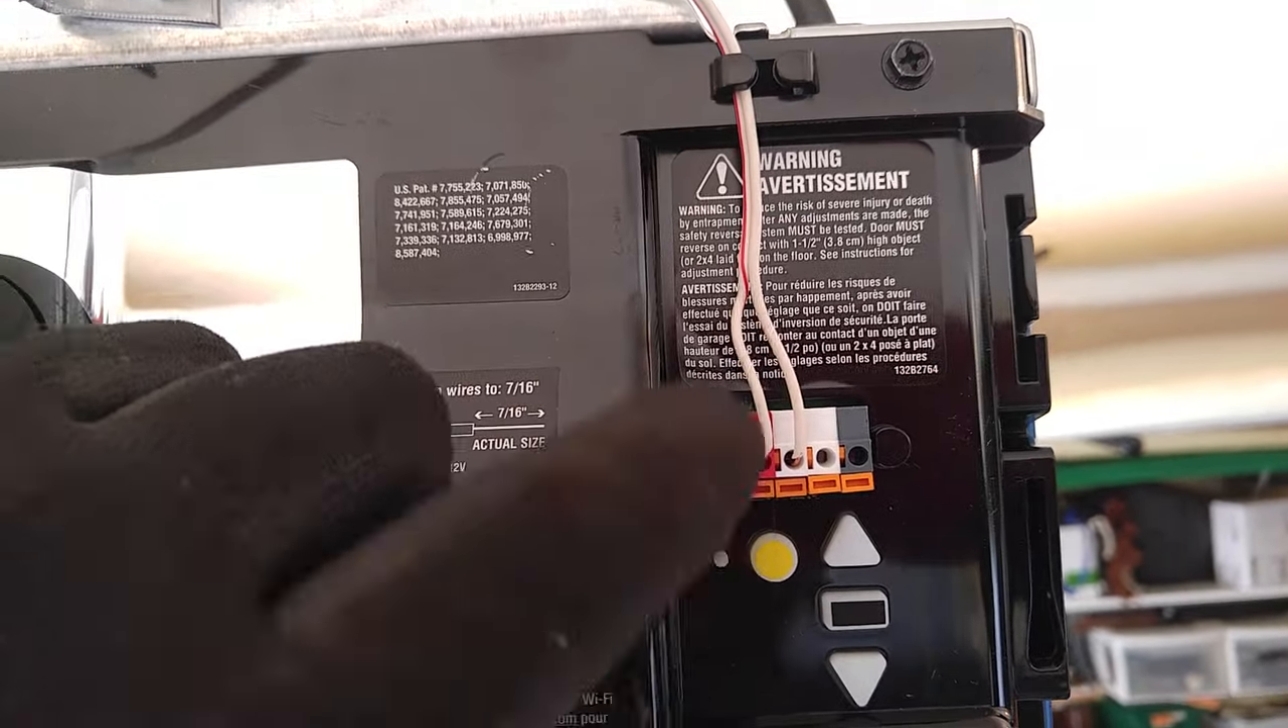Okay I got my wire my red wire going into my red slot my white wire going into my white slot of my wall button.